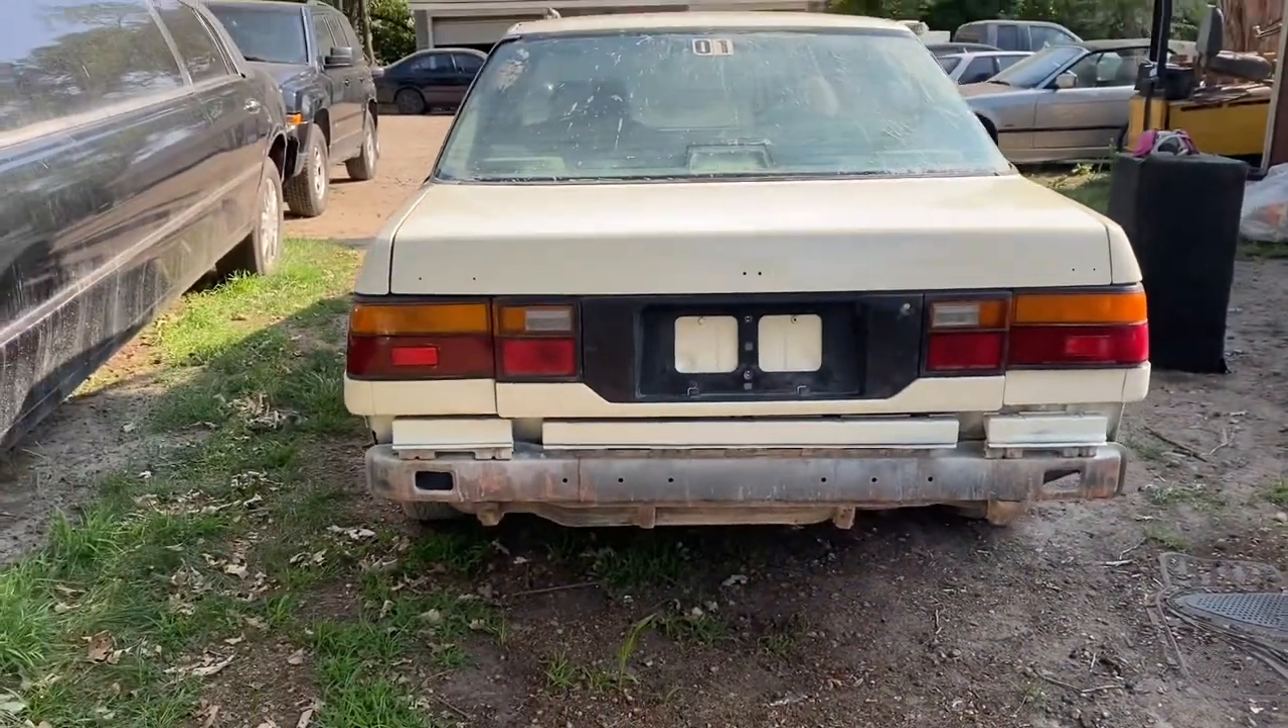I put the back lights on.